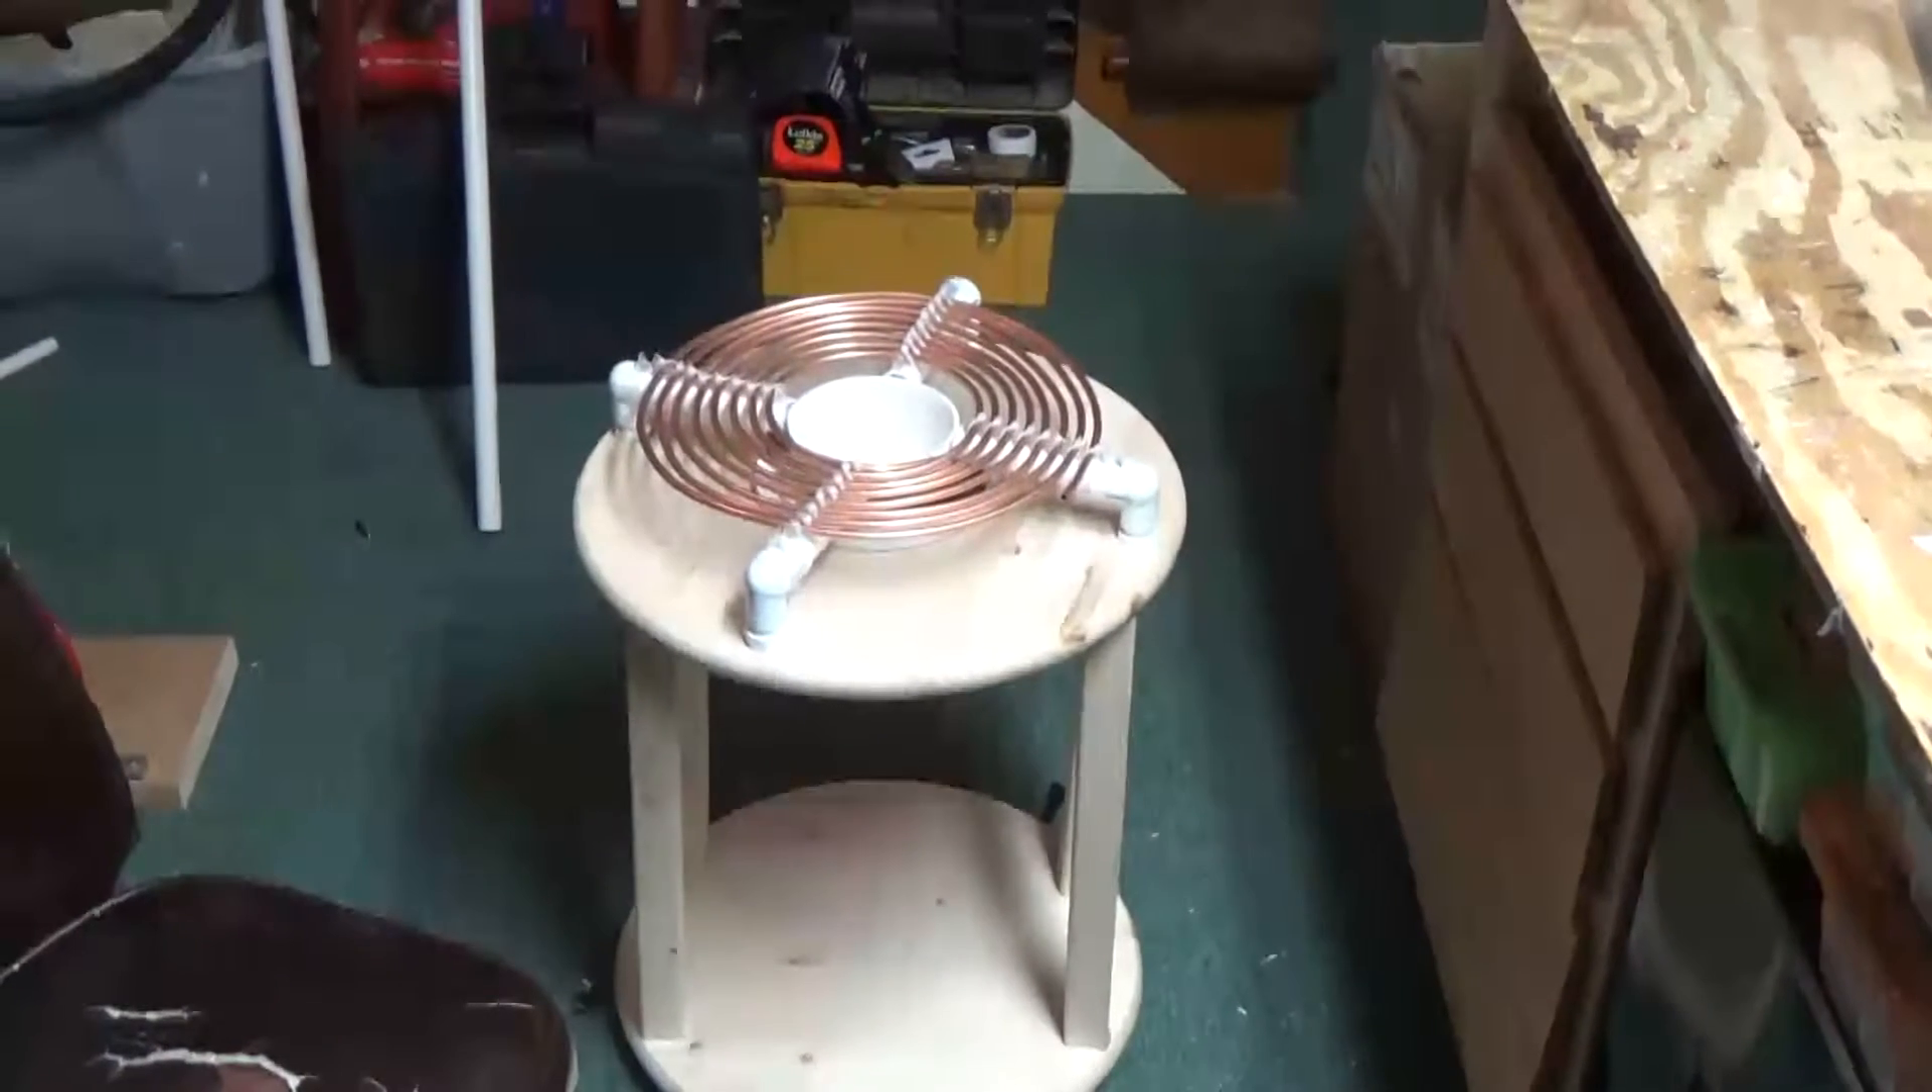The base is, uh, built. I put the four legs on there.